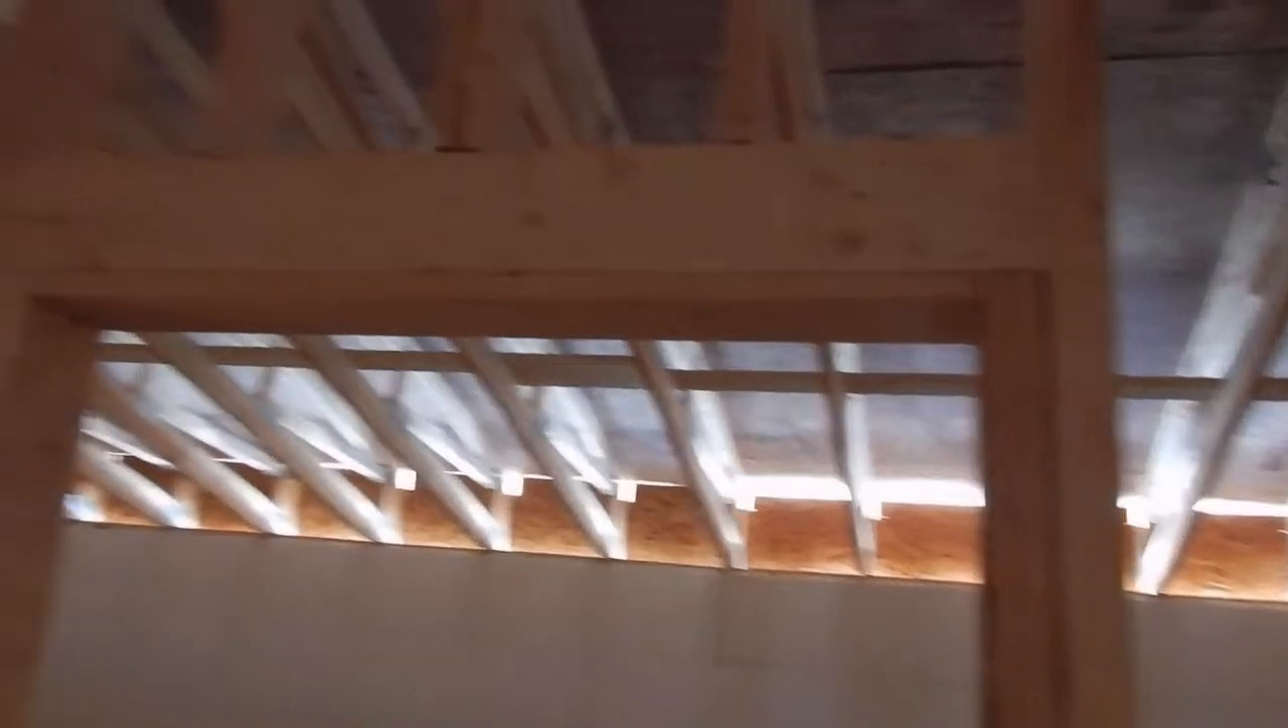So the header has been placed up at the top.